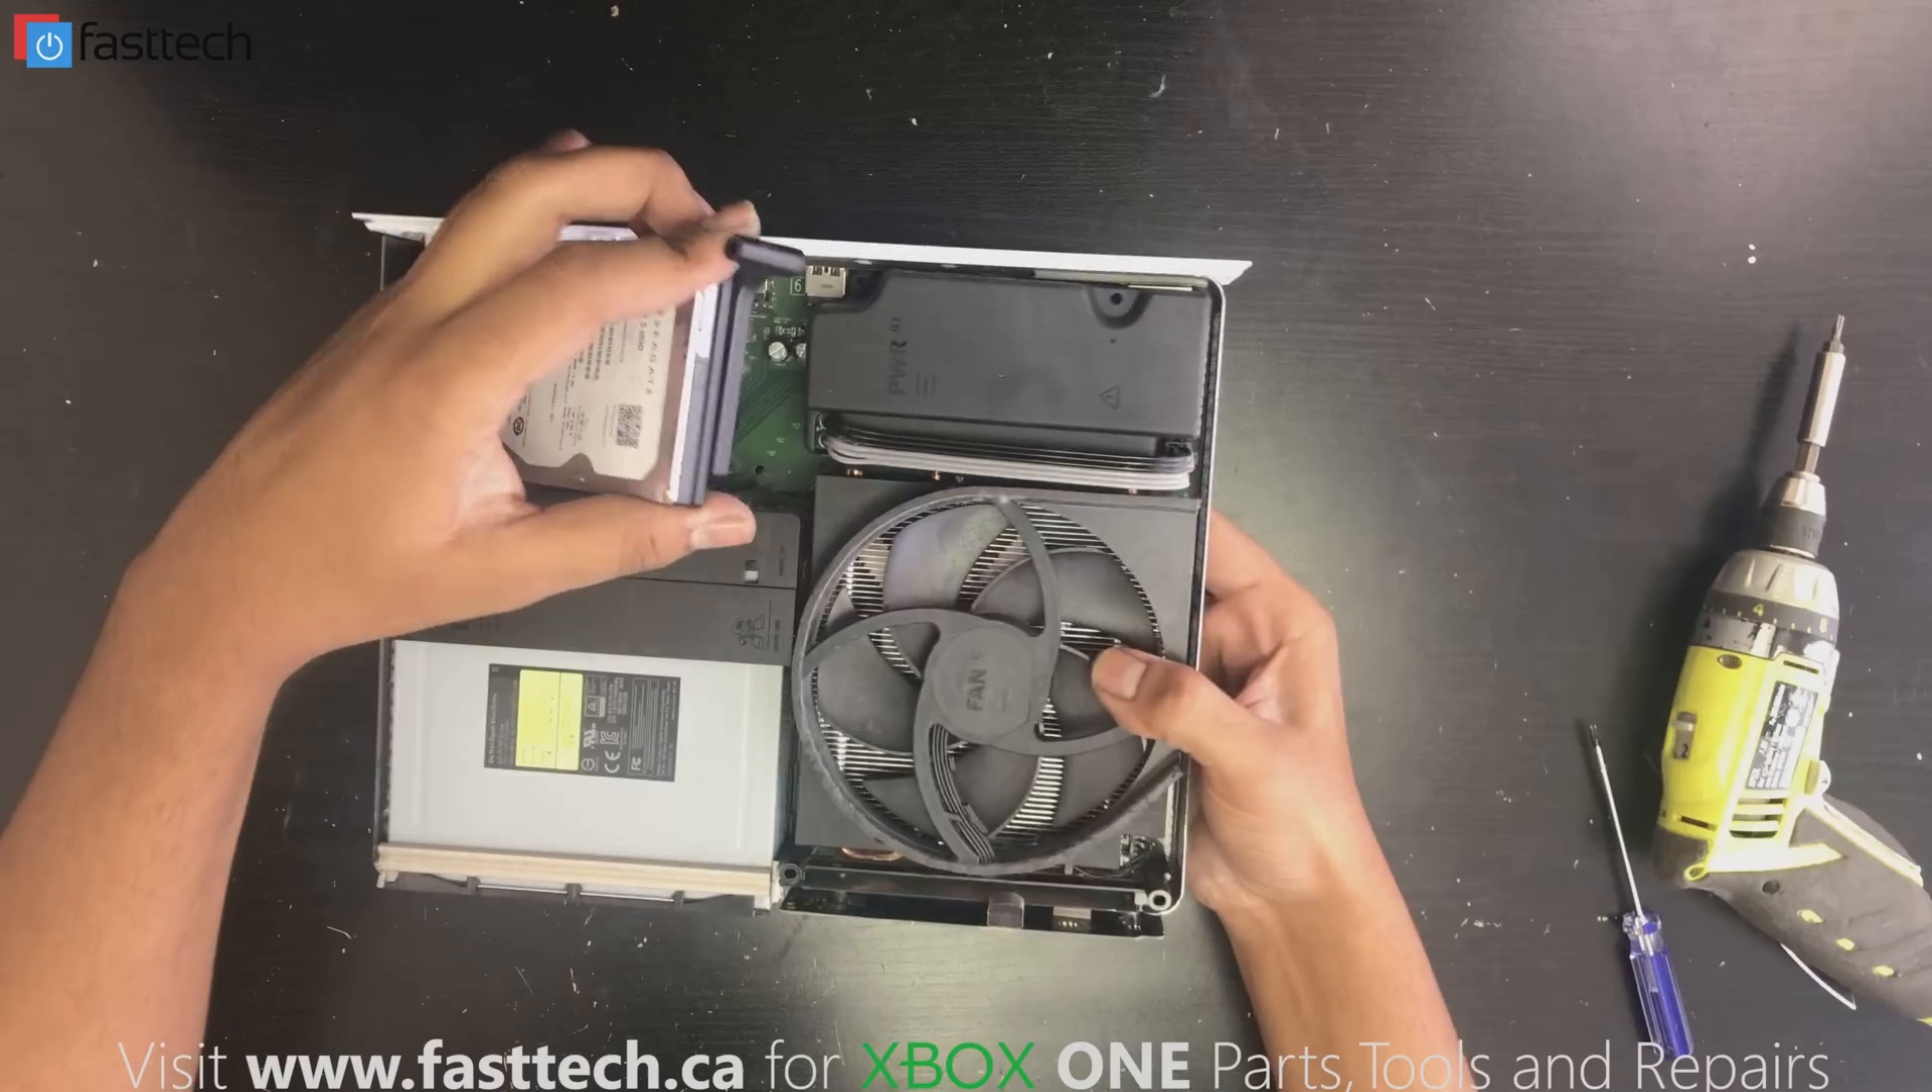Oh the hard drive dropped out there you go.